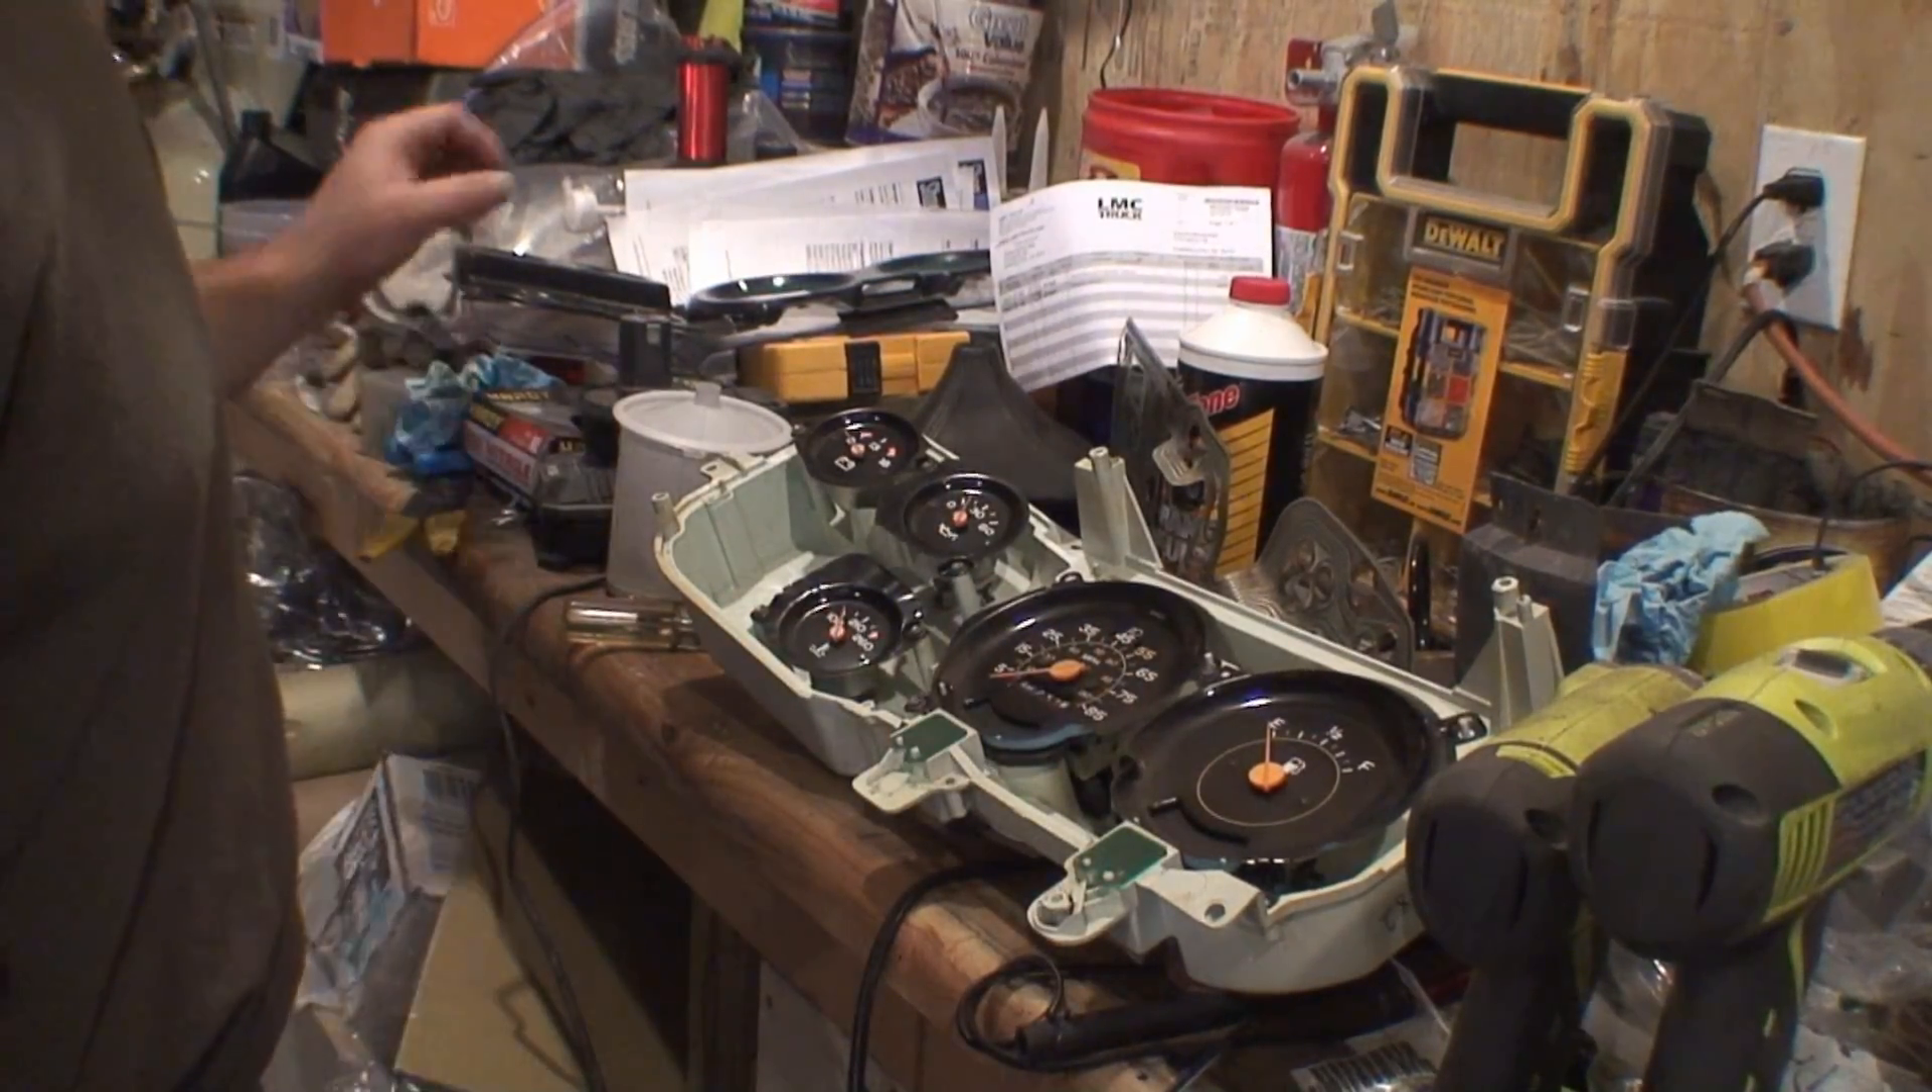All right, so now we've got all our gauges on and mostly clean.